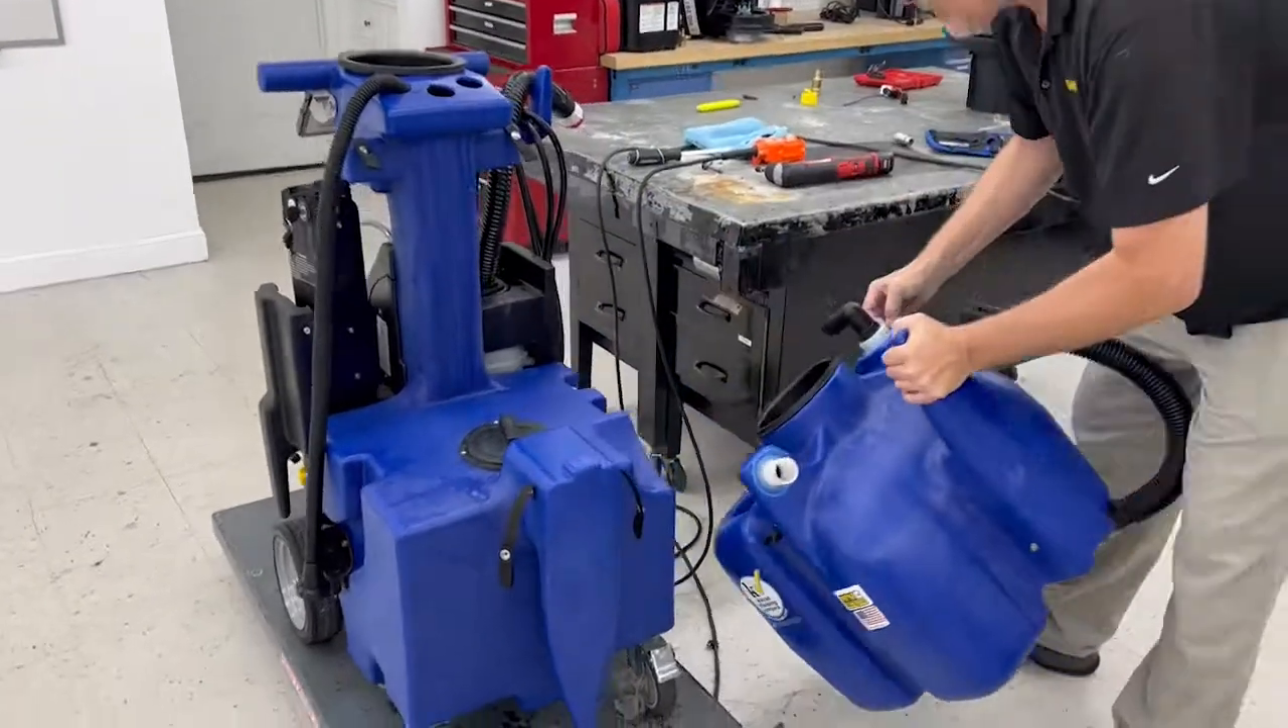With our vacuum hose off, our hose disconnected, our snap straps undone, this tank lifts right off.